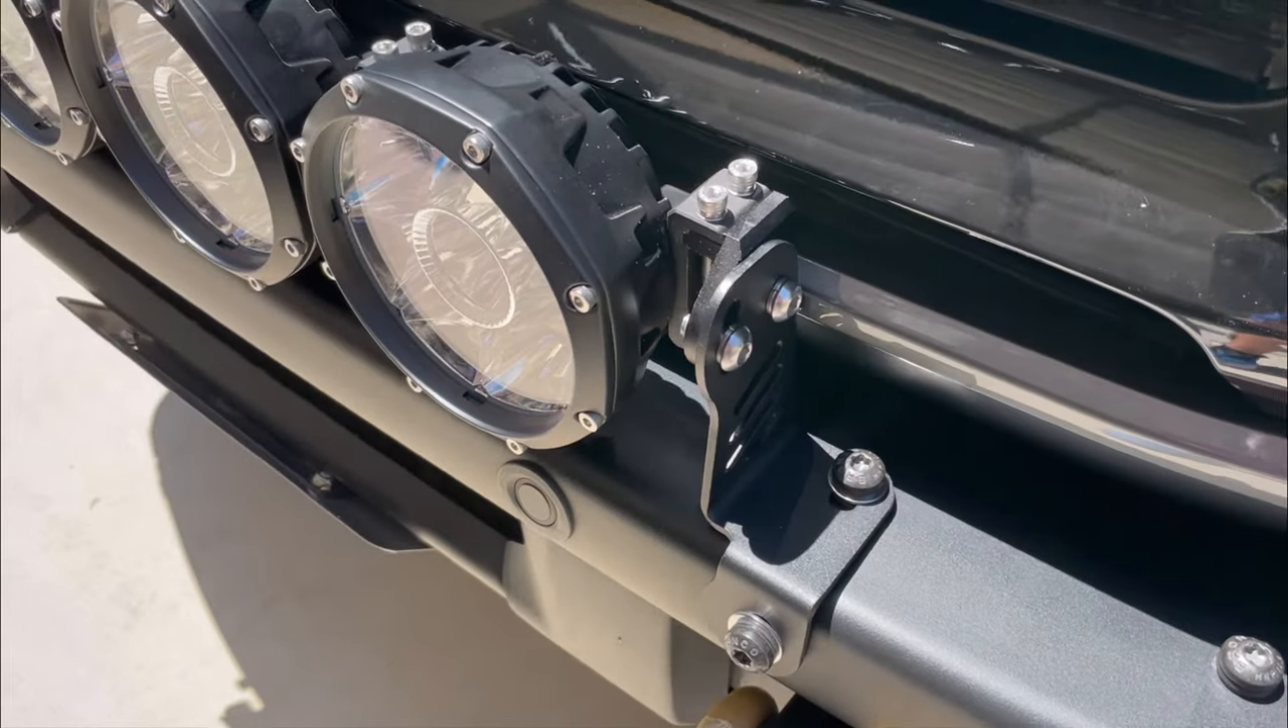This is what it looks like when the light bar is installed.